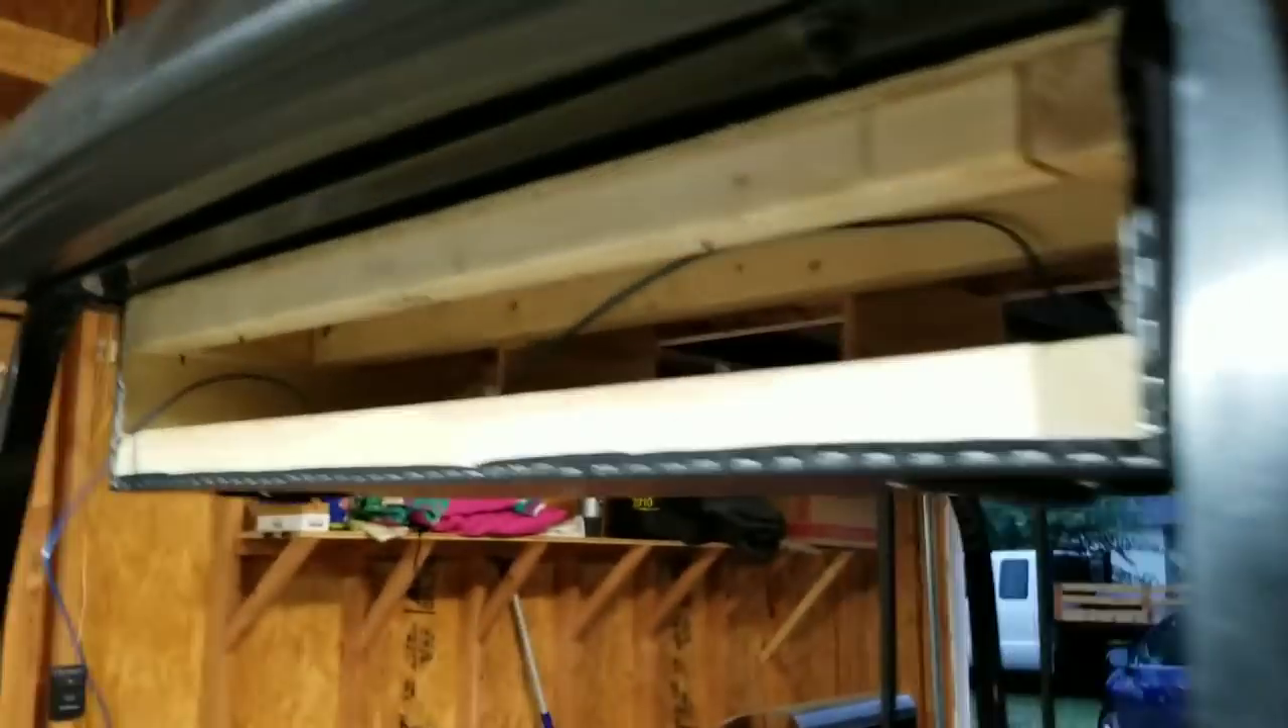Uh the back's not on yet because that's the way i can do the wiring i haven't even covered the back yet.